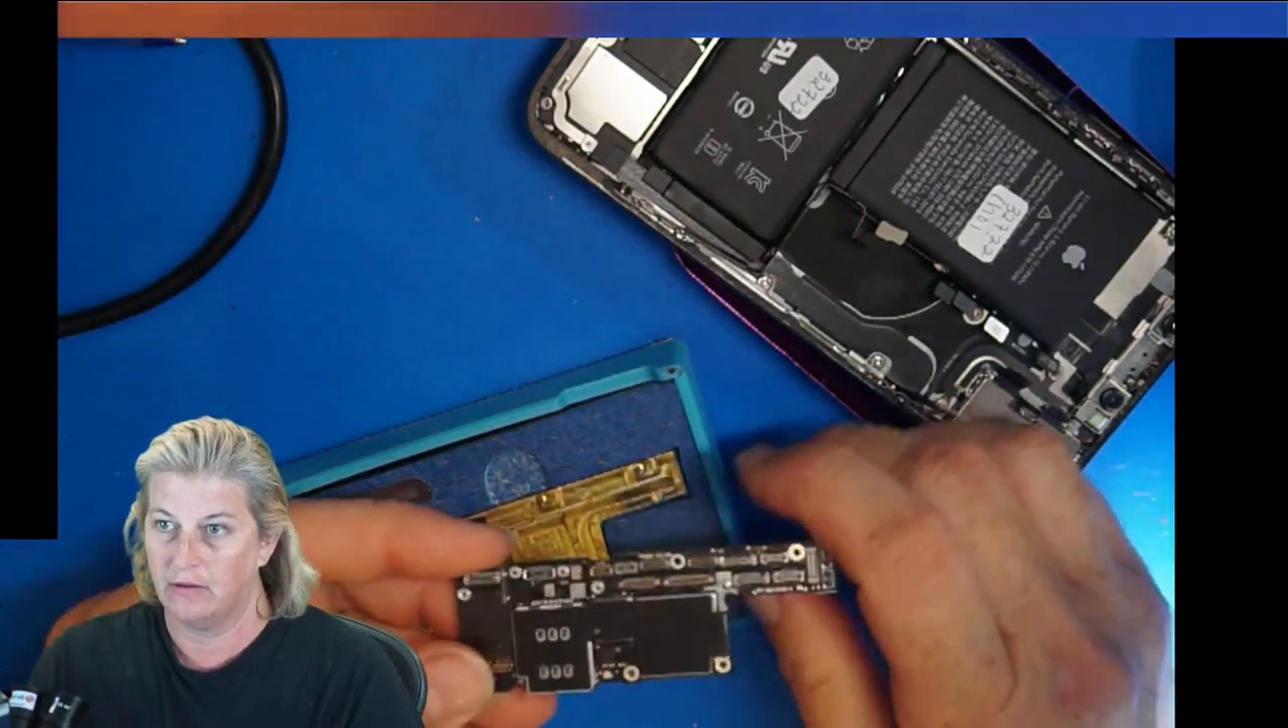Okay, I've got the board out, and I'm going to stick it in our board splitter, the sunshine preheater, and then I'm going to split the board with my bare hands after I cut it a little bit.